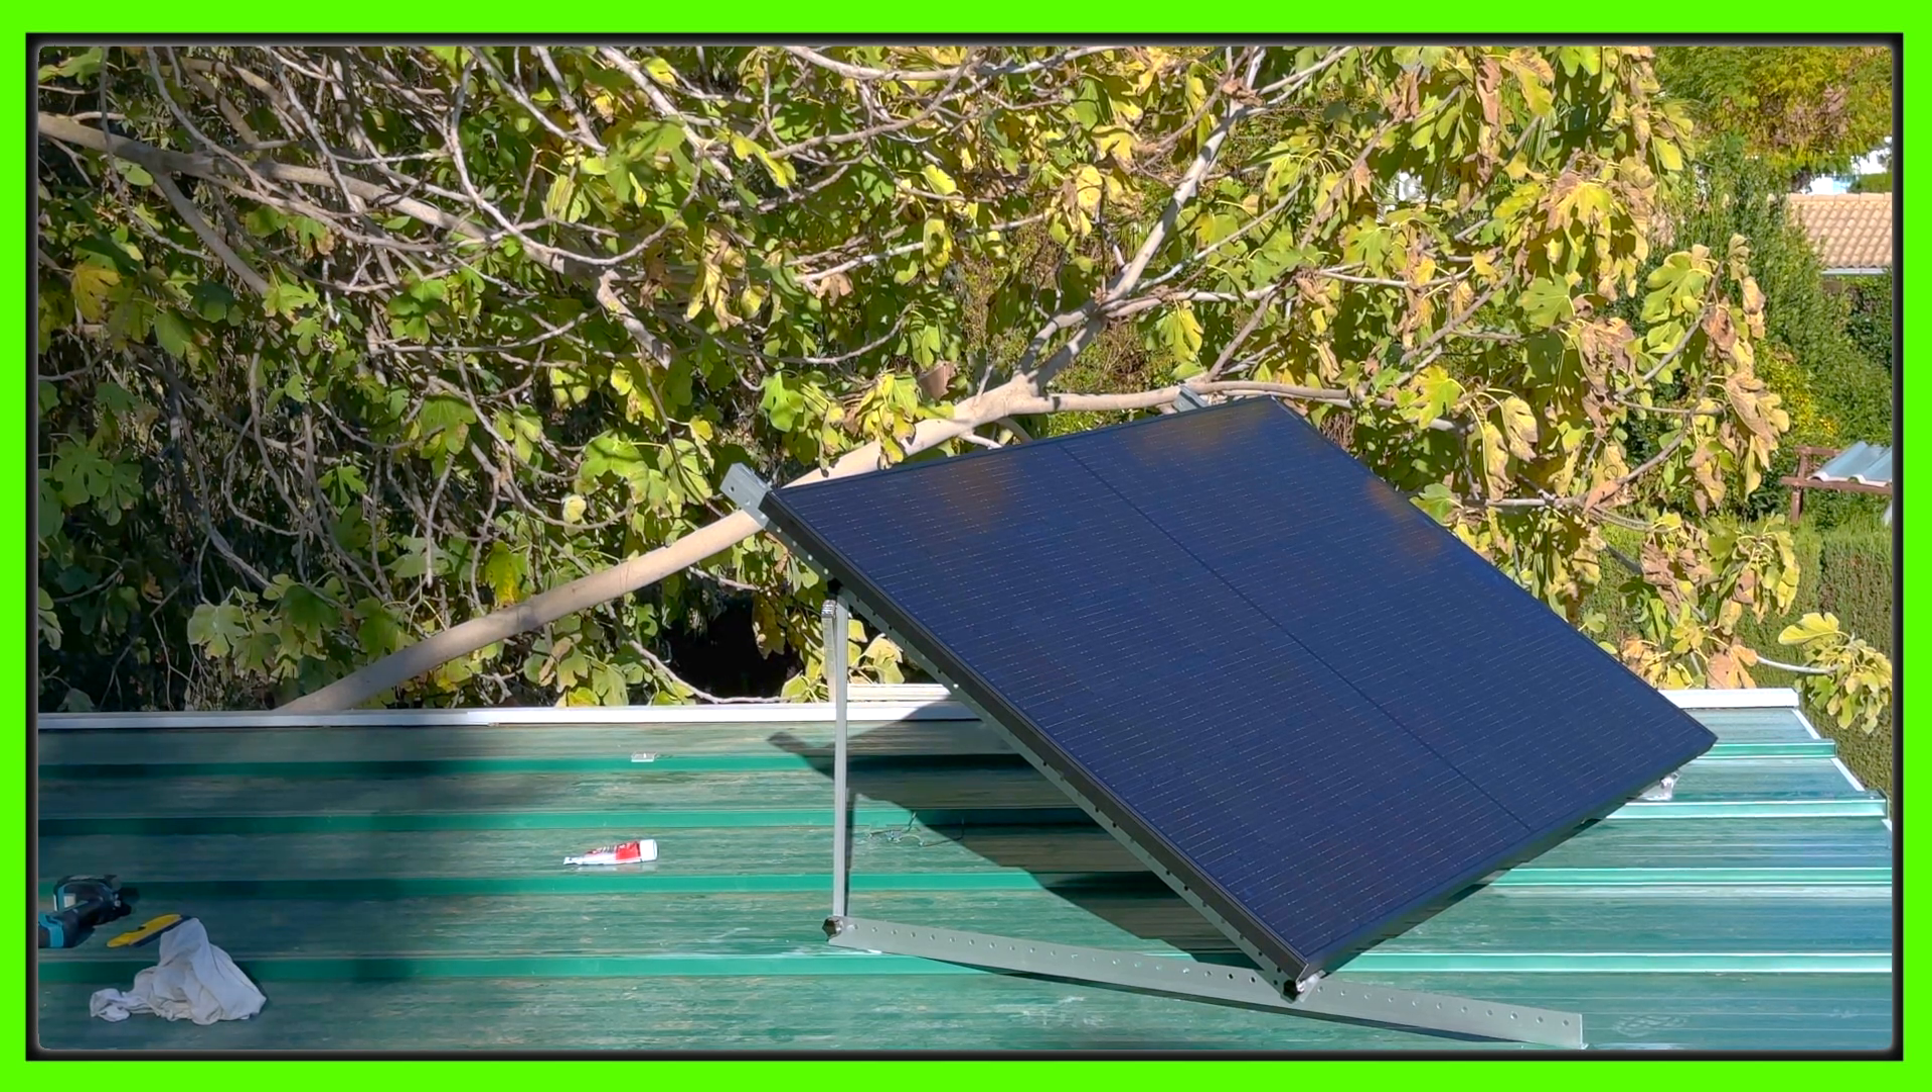Y ahora sí tendríamos nuestro soporte y placa solar totalmente instalada en un tejado panel sandwich o panel cubierta.